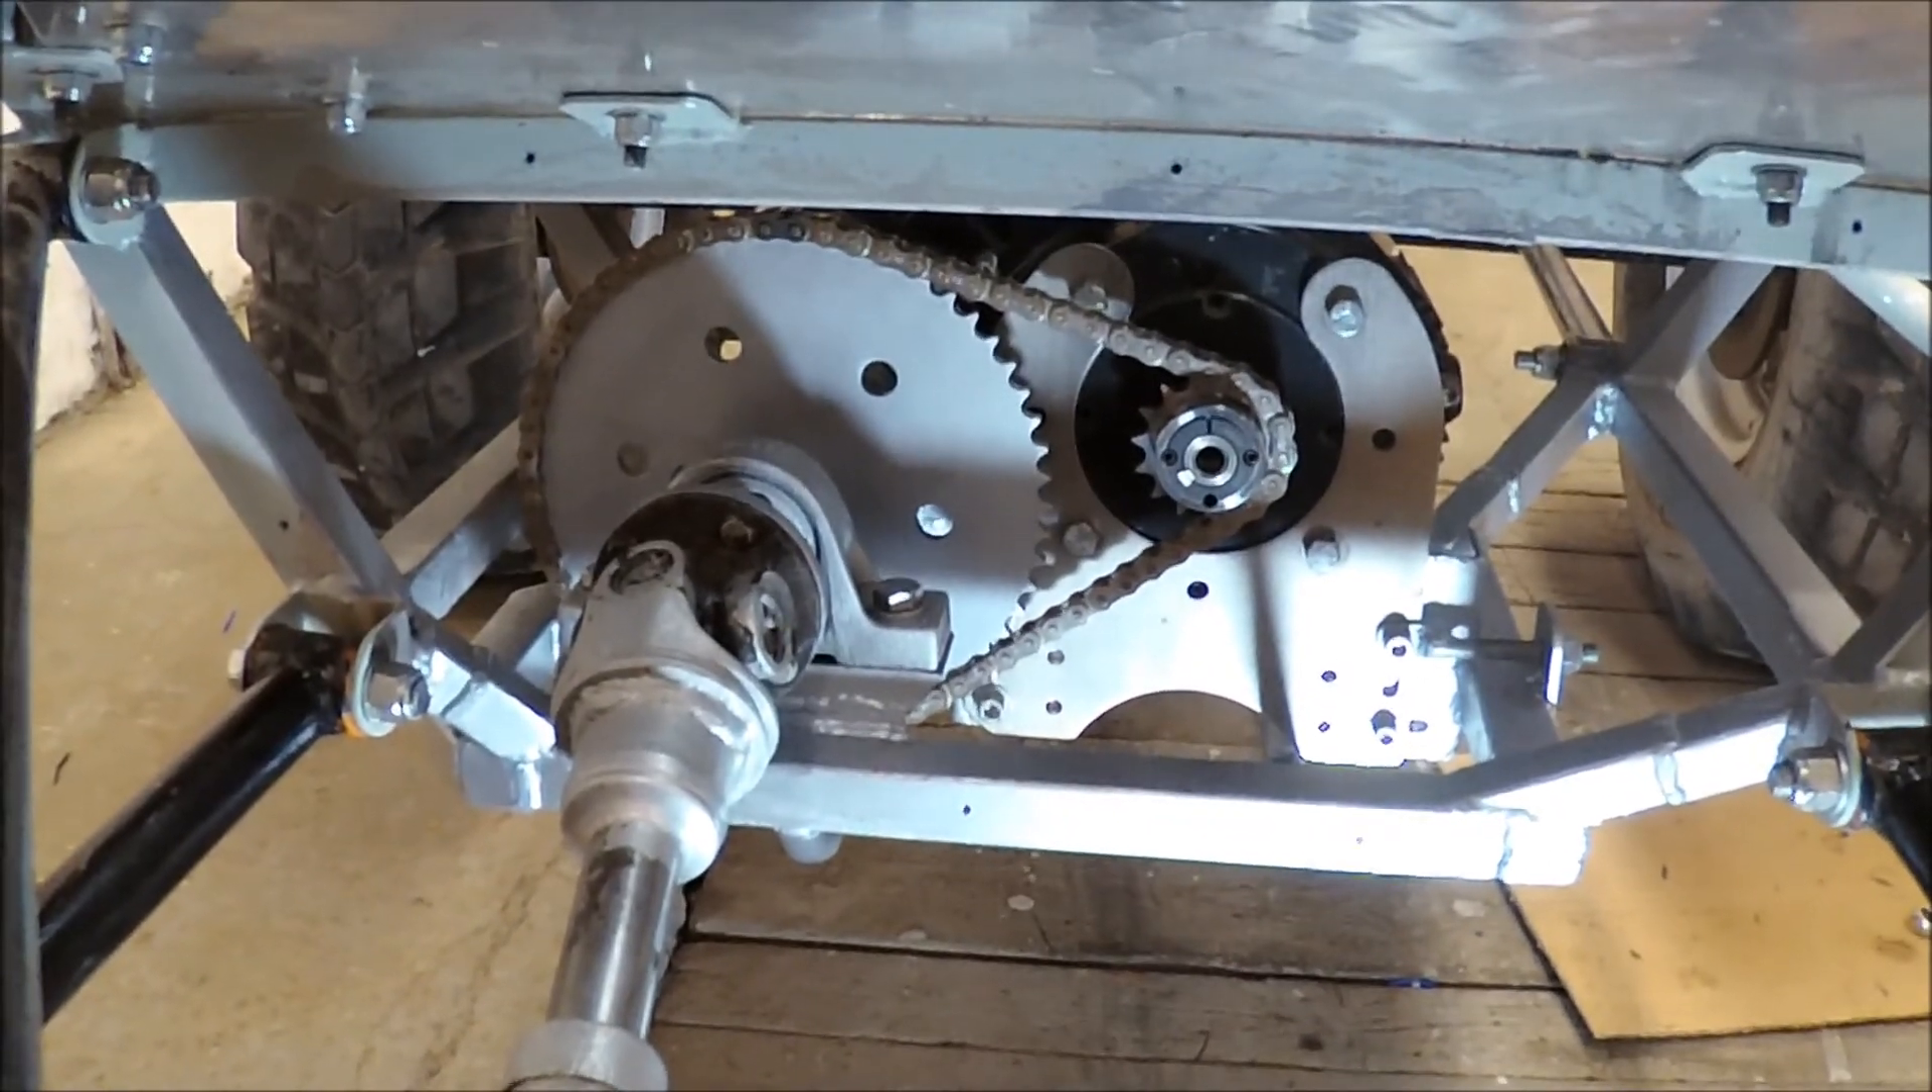Now the motor and the new gearing is in place.